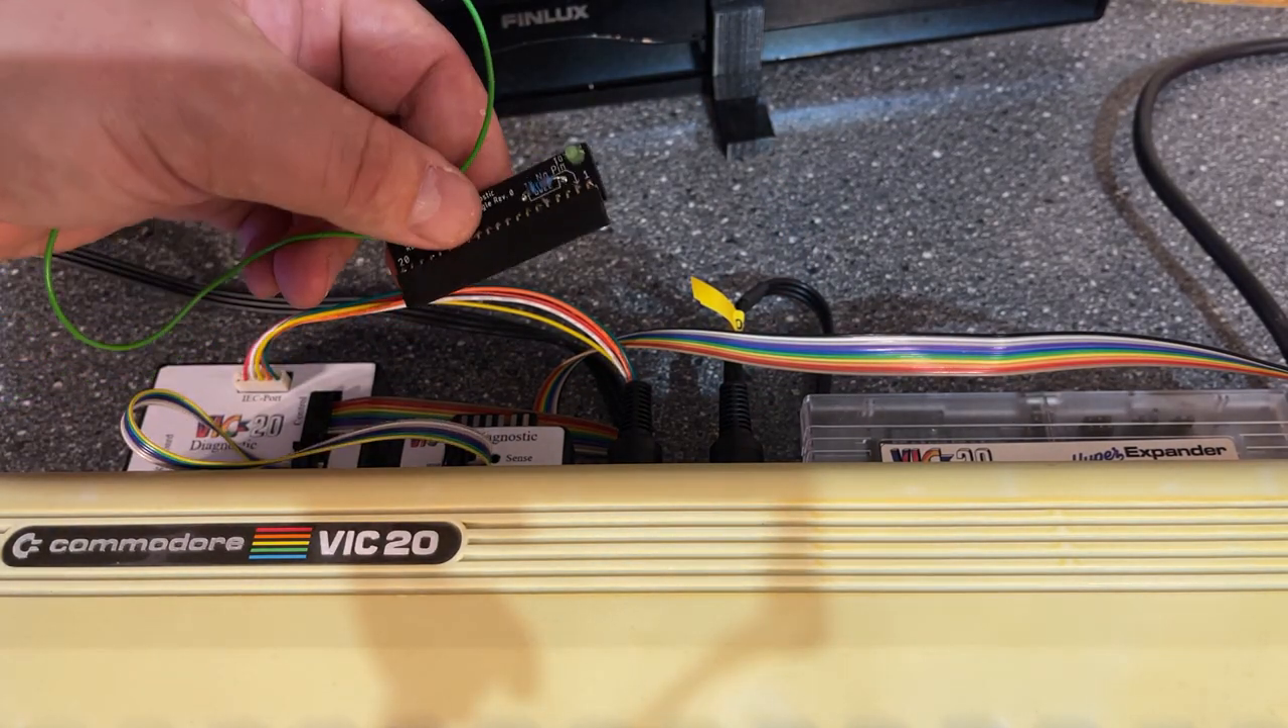So now everything is hooked up except for the keyboard dongle.